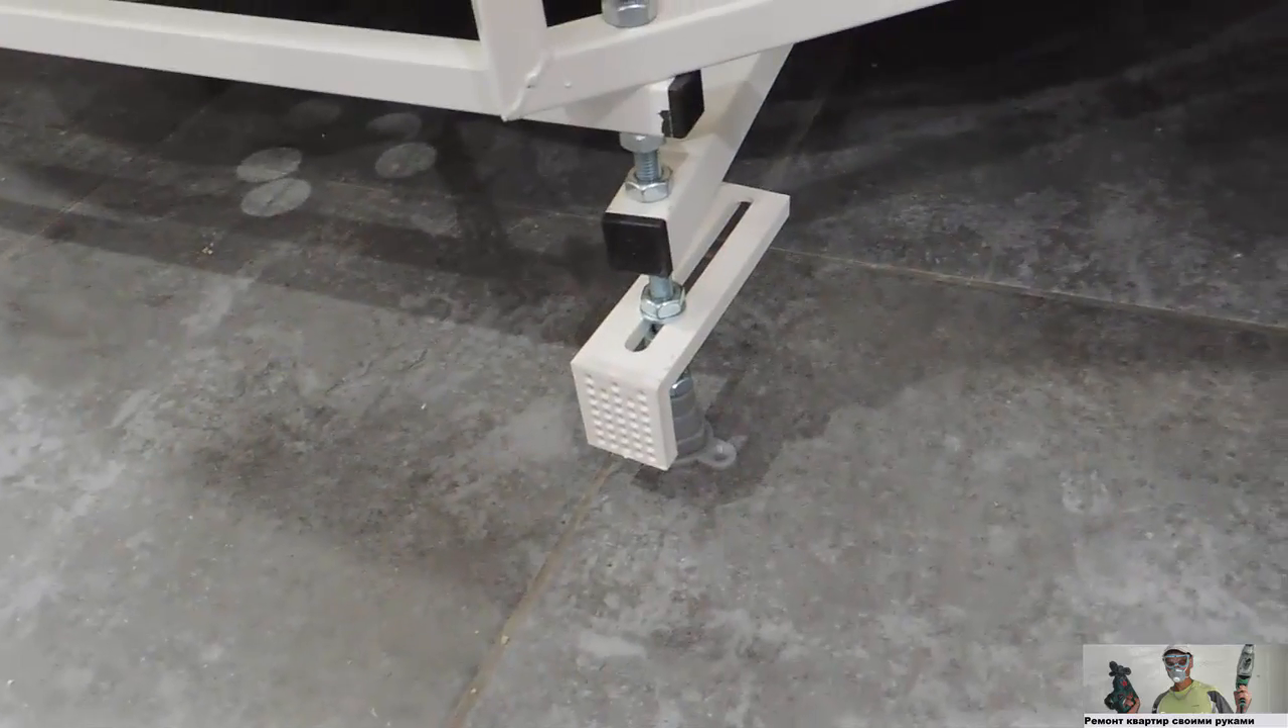Поставил вот эти крепежи для экрана.